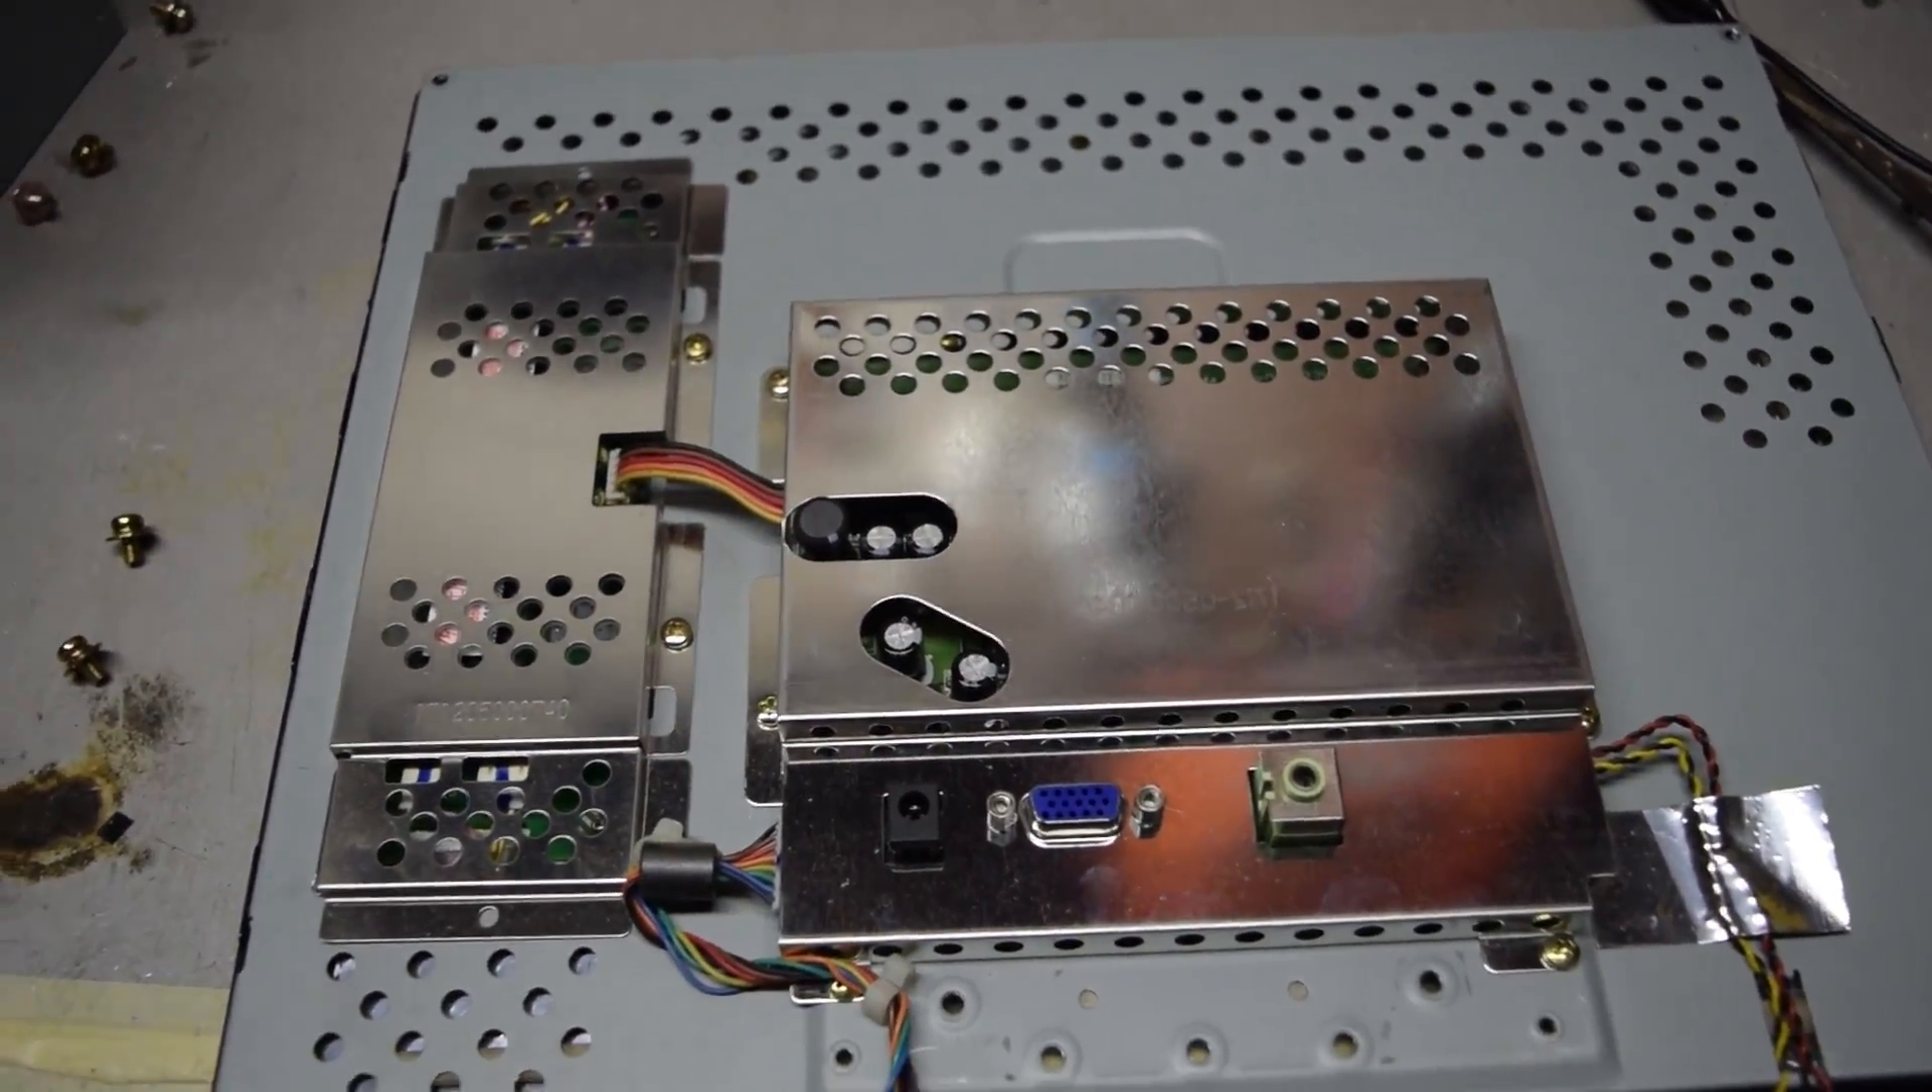I've removed the back cover from the monitor and both of these boxes contain no useful parts so they can be removed.